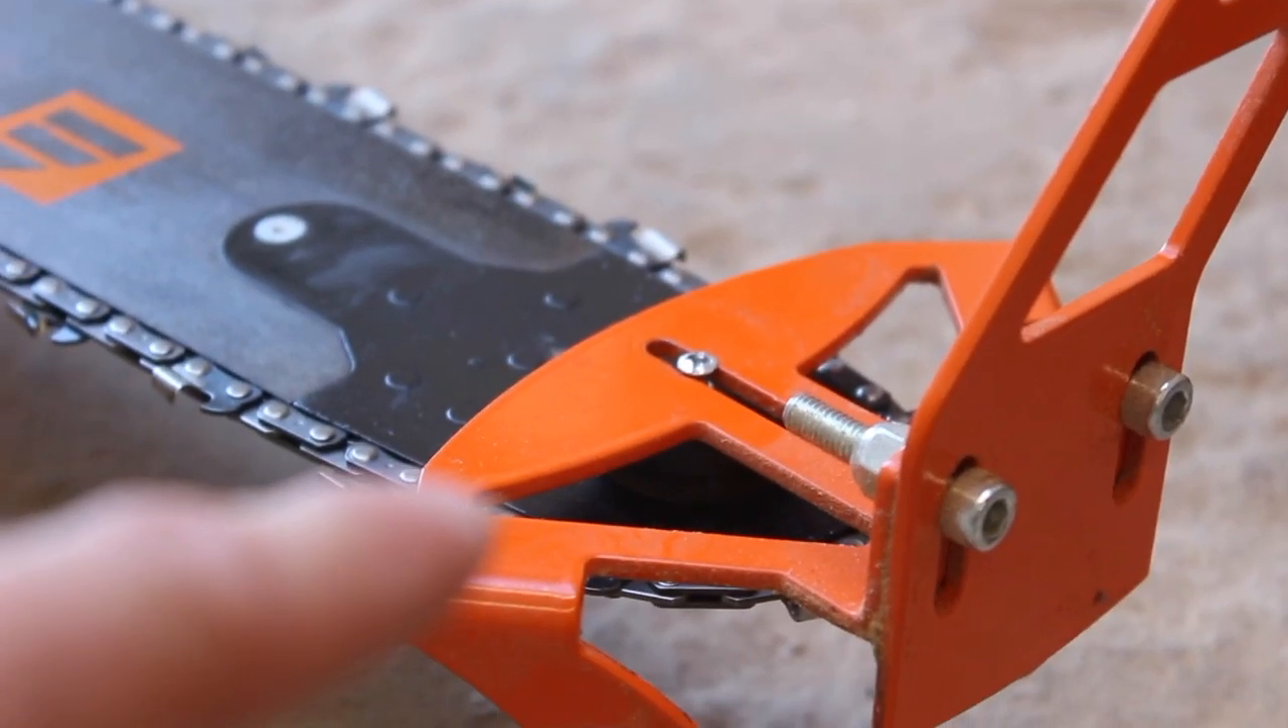So I've got the chainsaw all set up and I've got this steady arm on the bar.